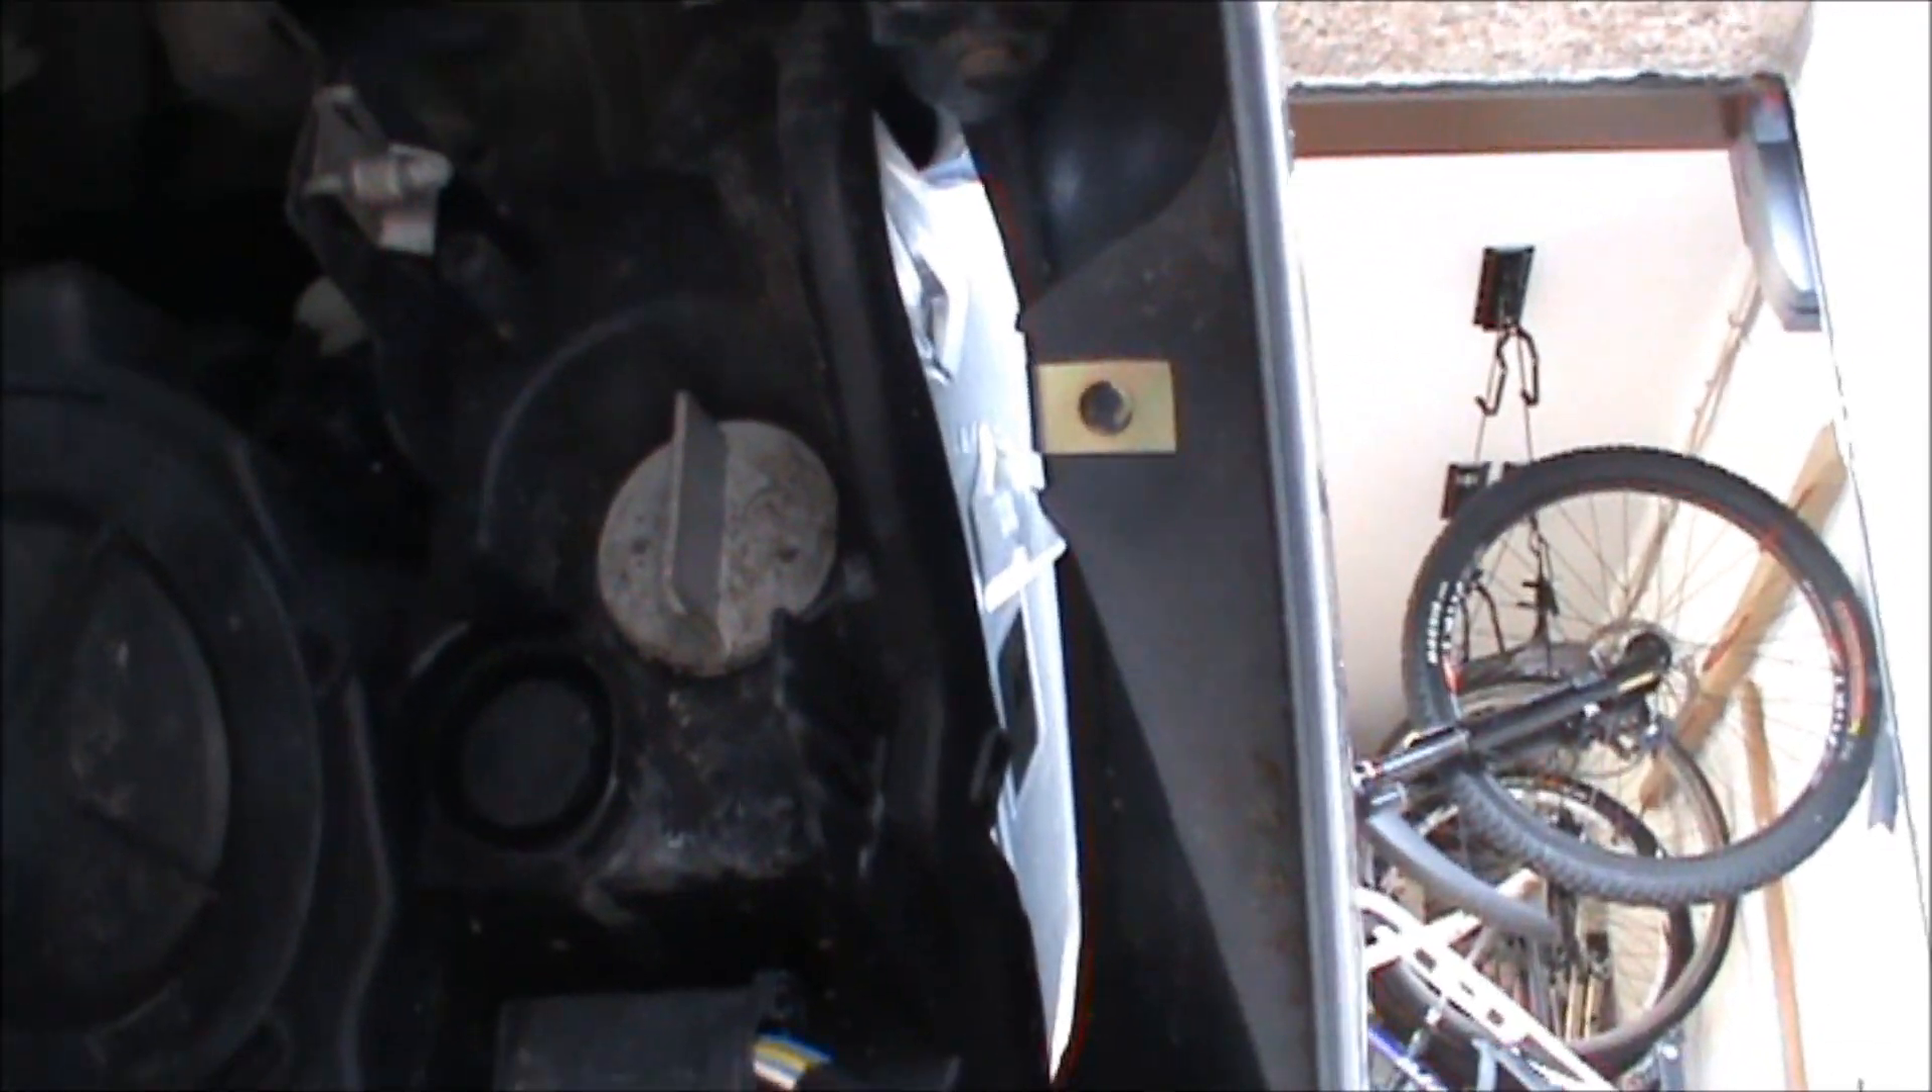I've also, as you can see here, where there was a missing screw, there actually had never been a screw there so I've put in a little clip so I can screw into that.